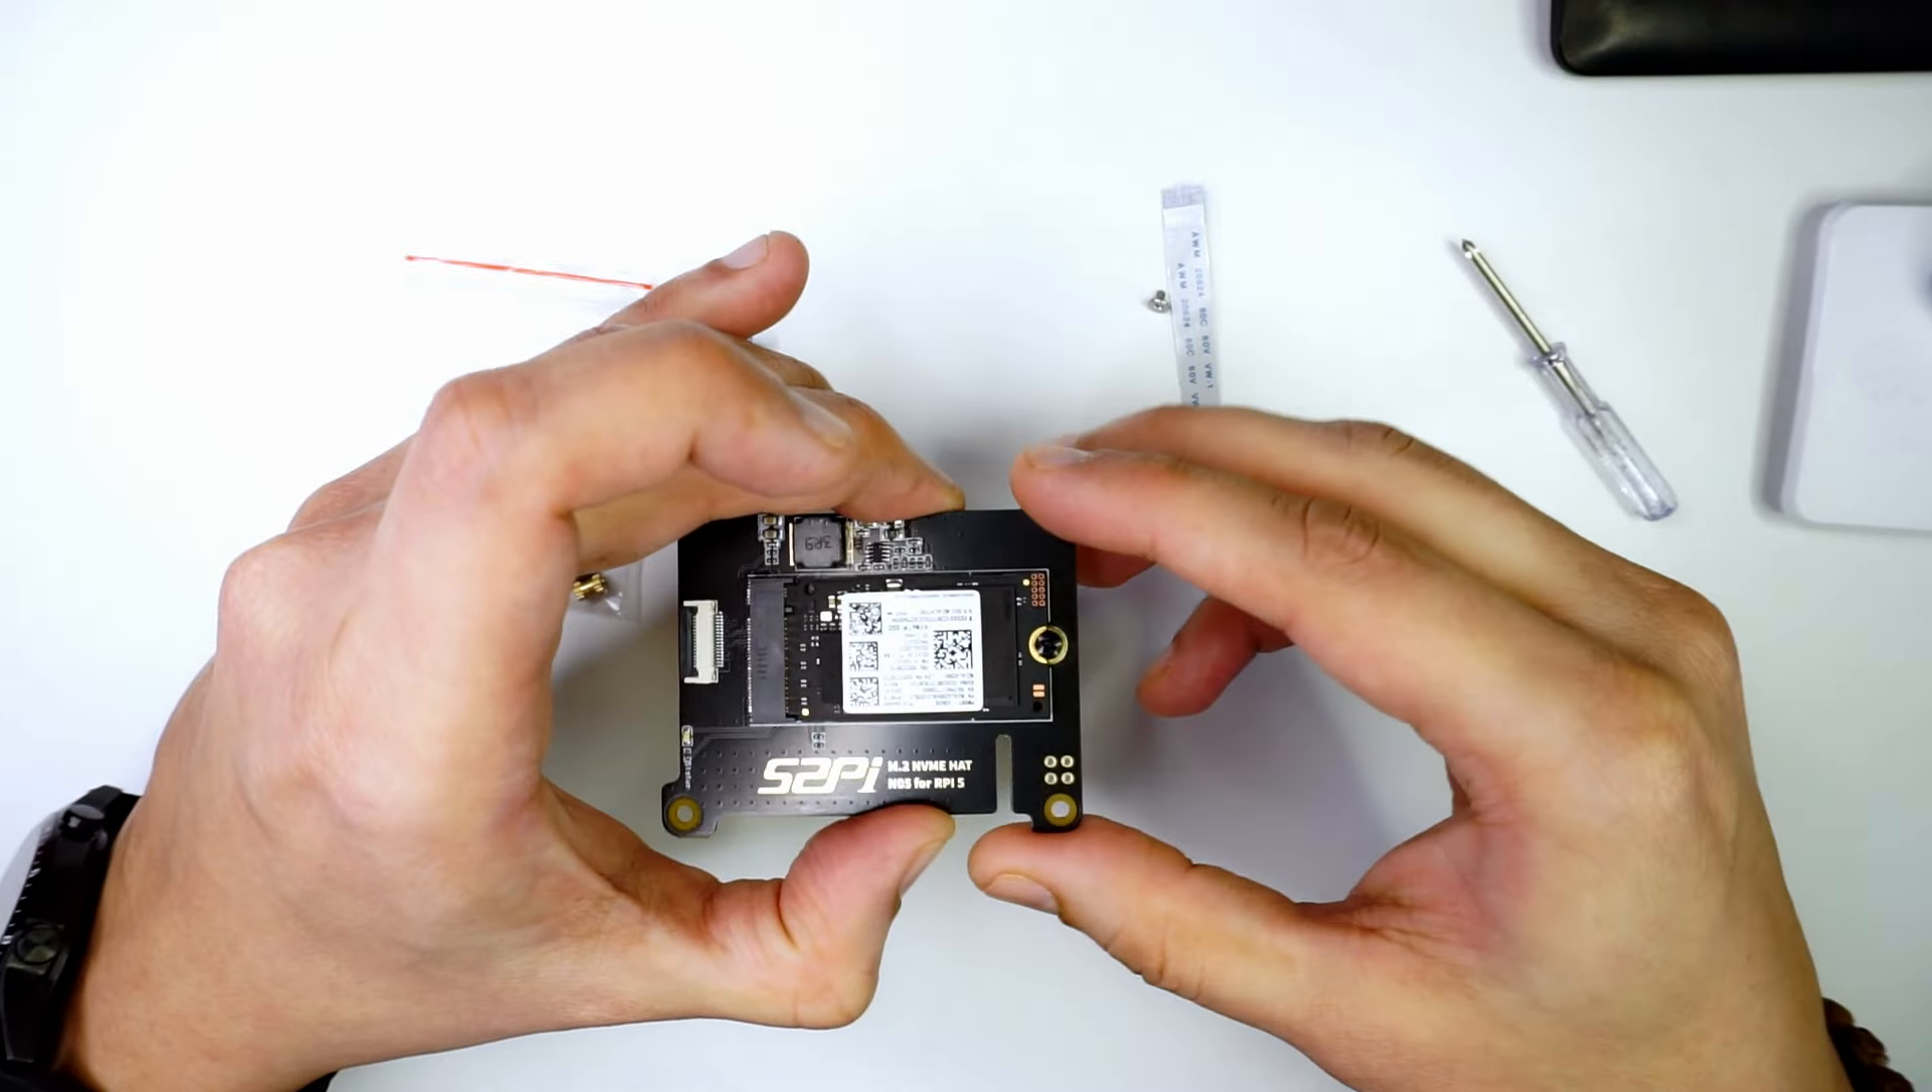With this we have our nvme drive installed into the board itself.